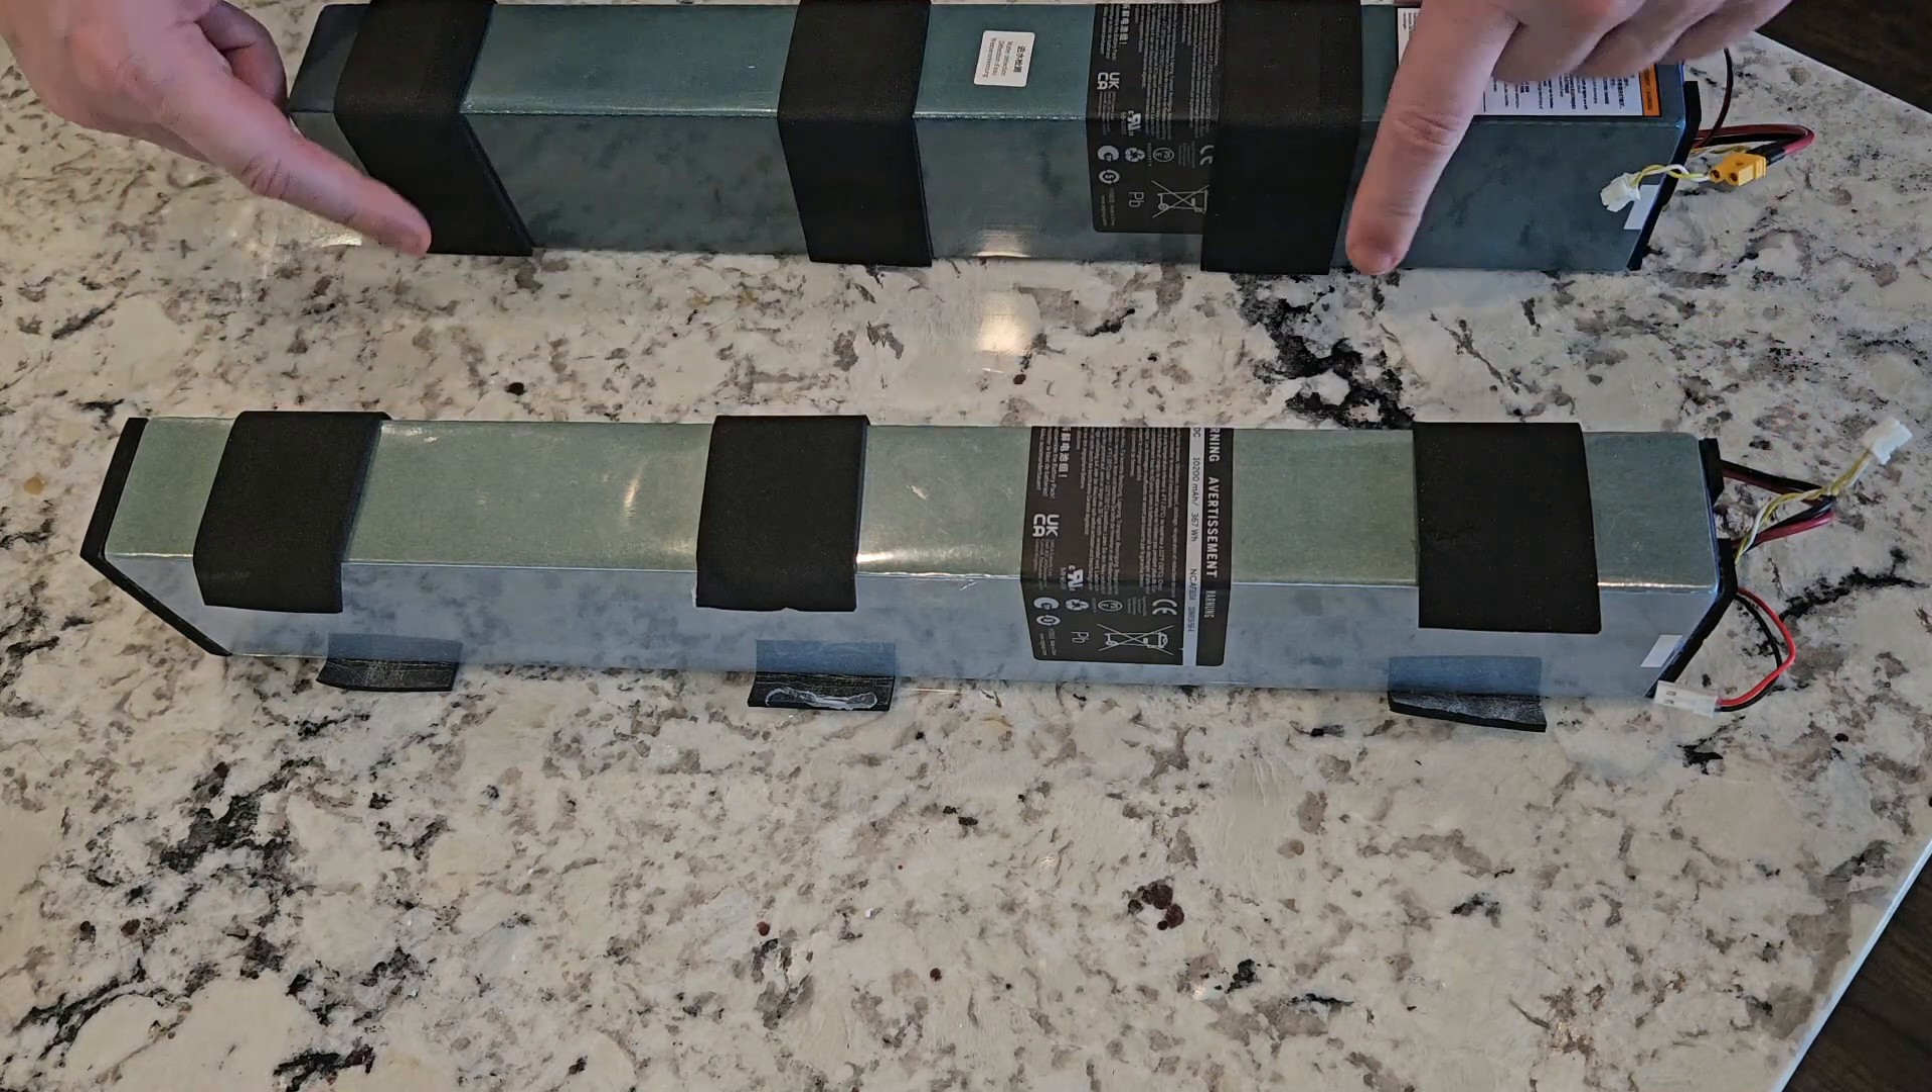So the foam on the battery they sent me did not match up with the foam on the existing battery.